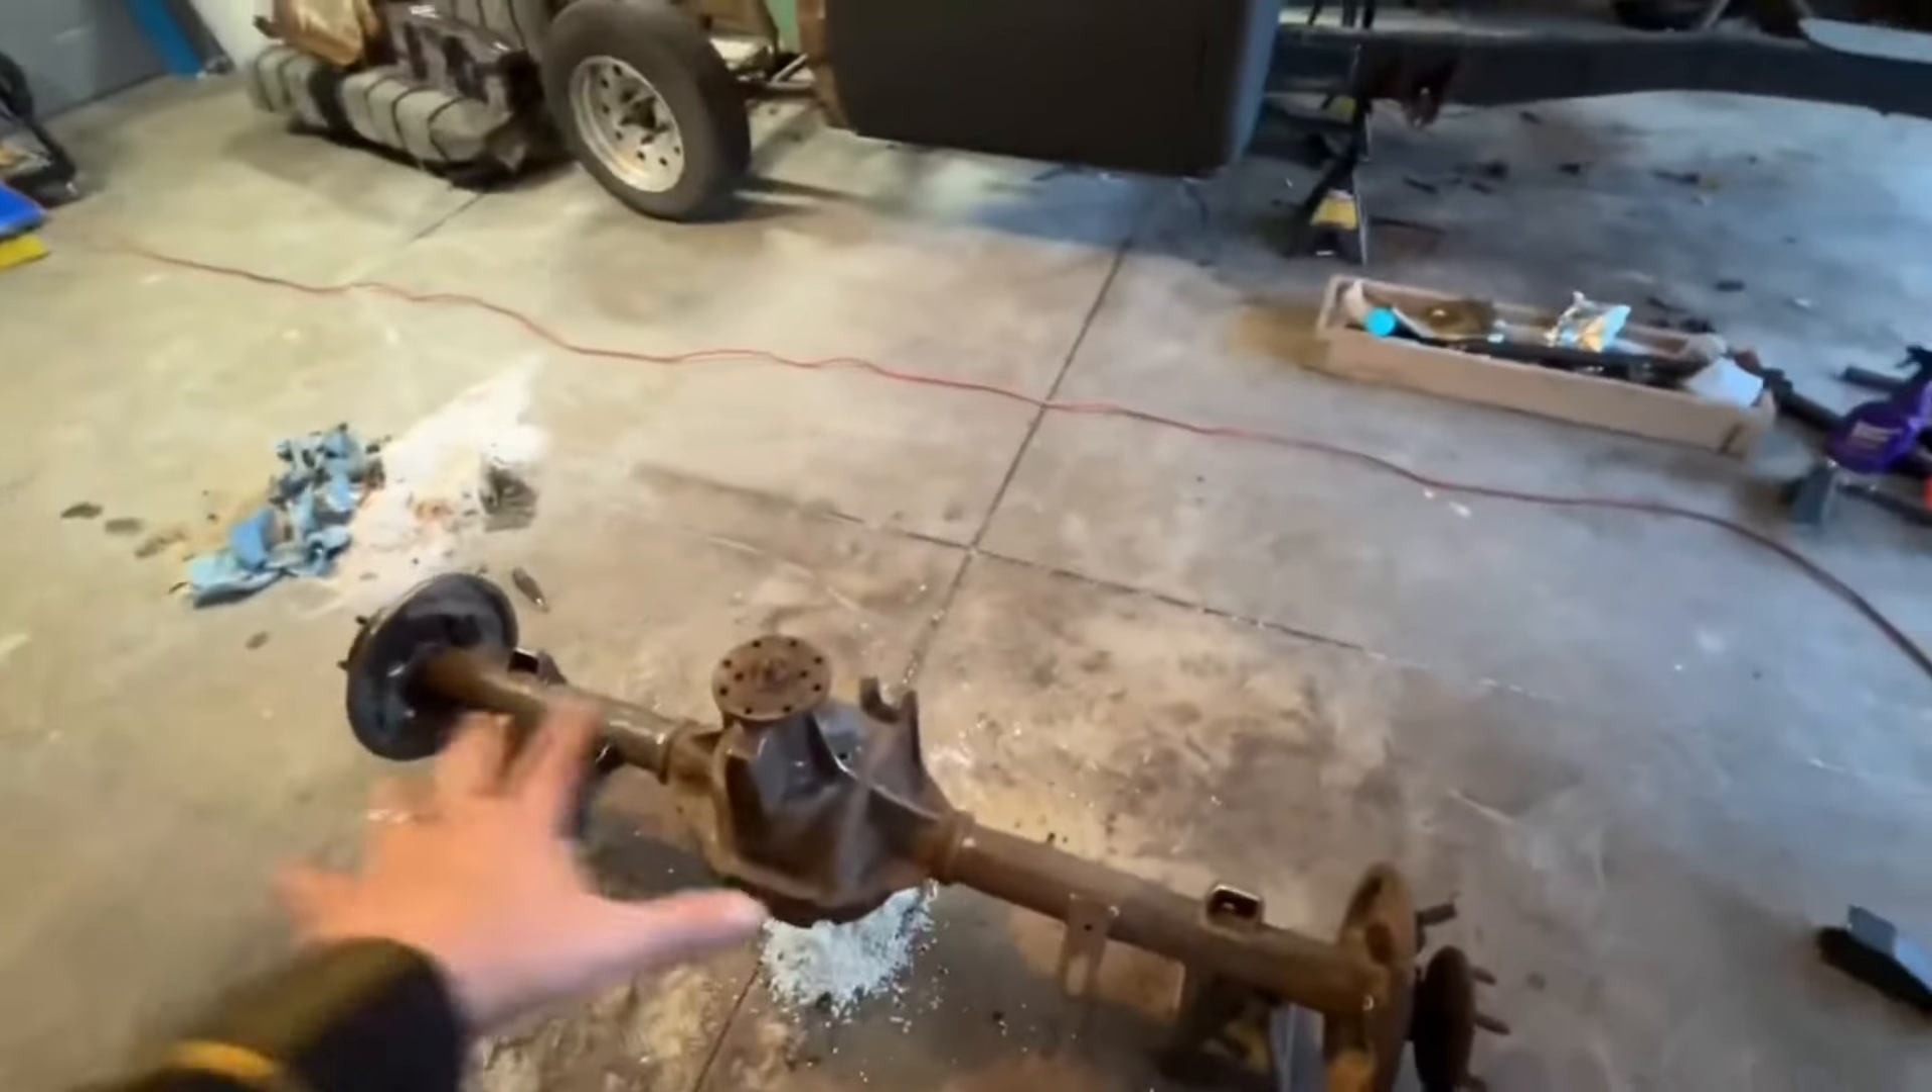All right, we got the old rear end out of it.